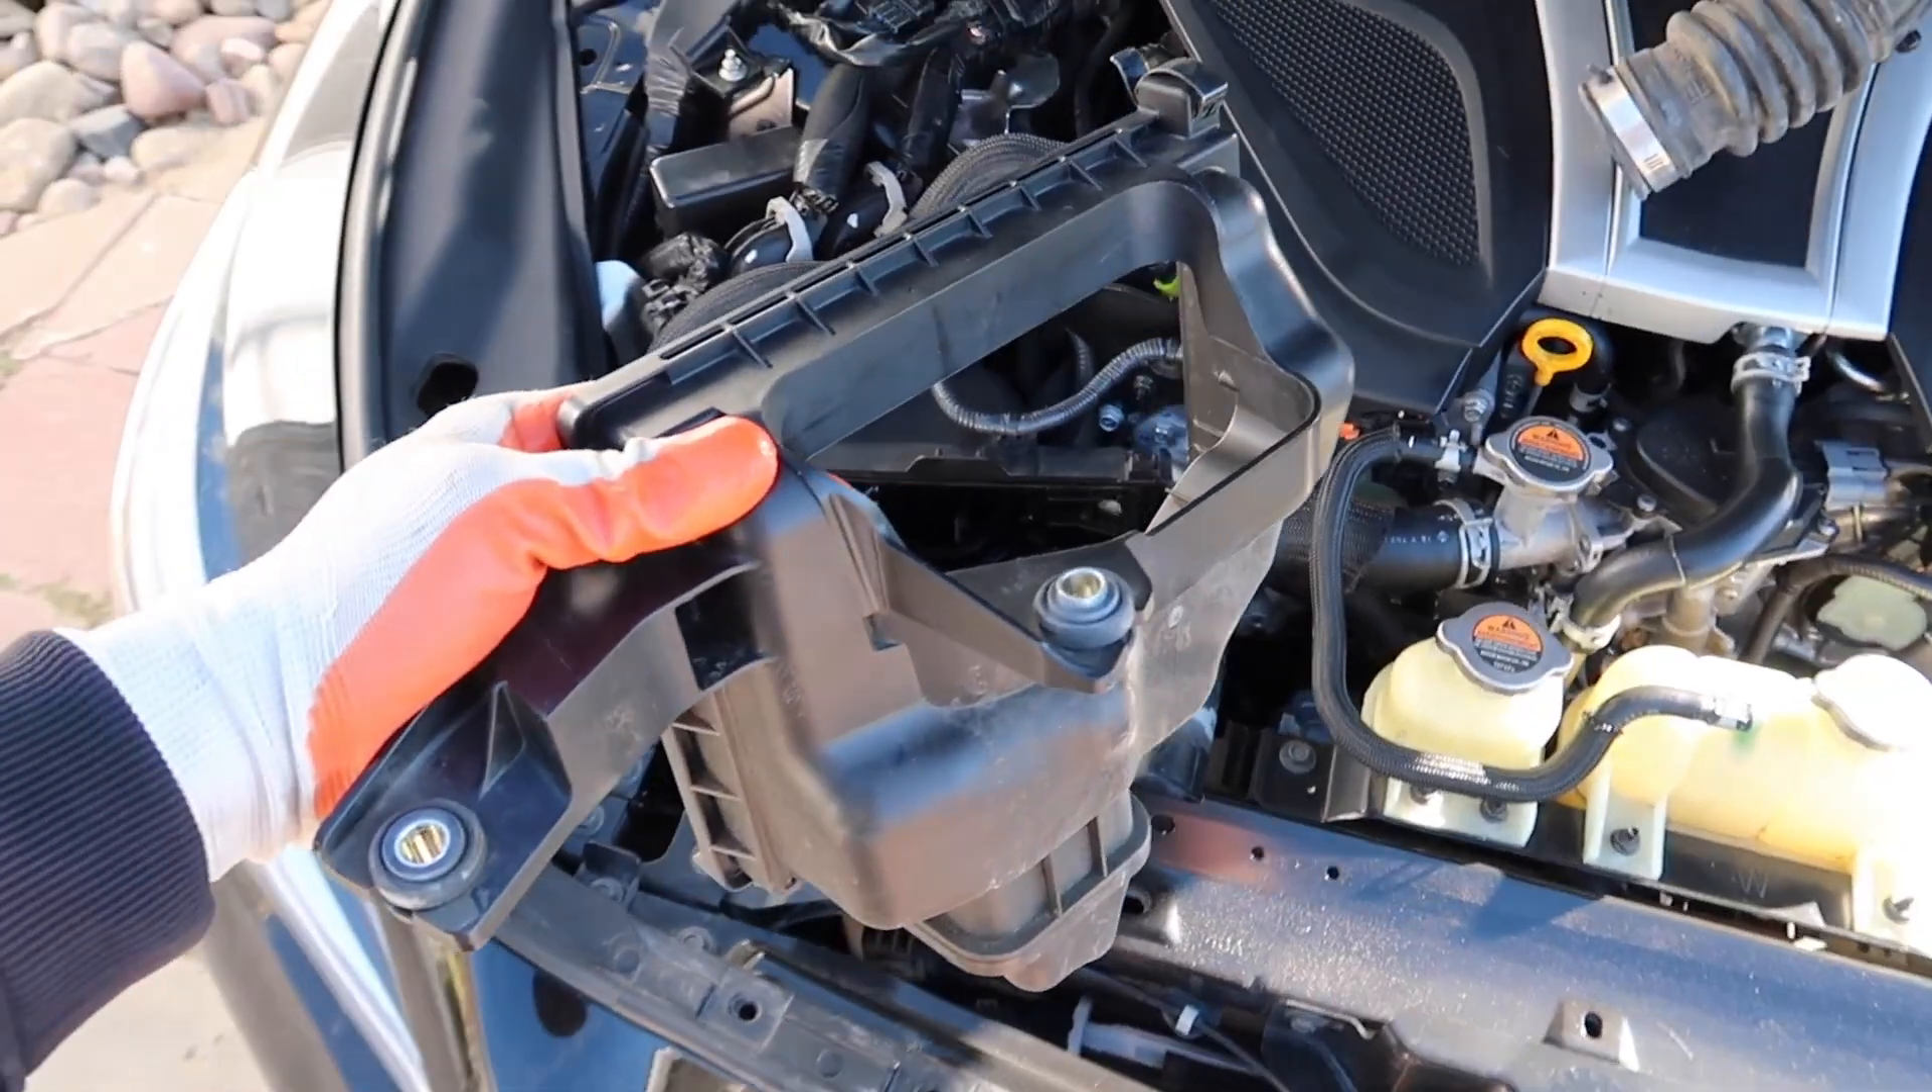Okay, you guys, see we got the front of the passenger side air box out?